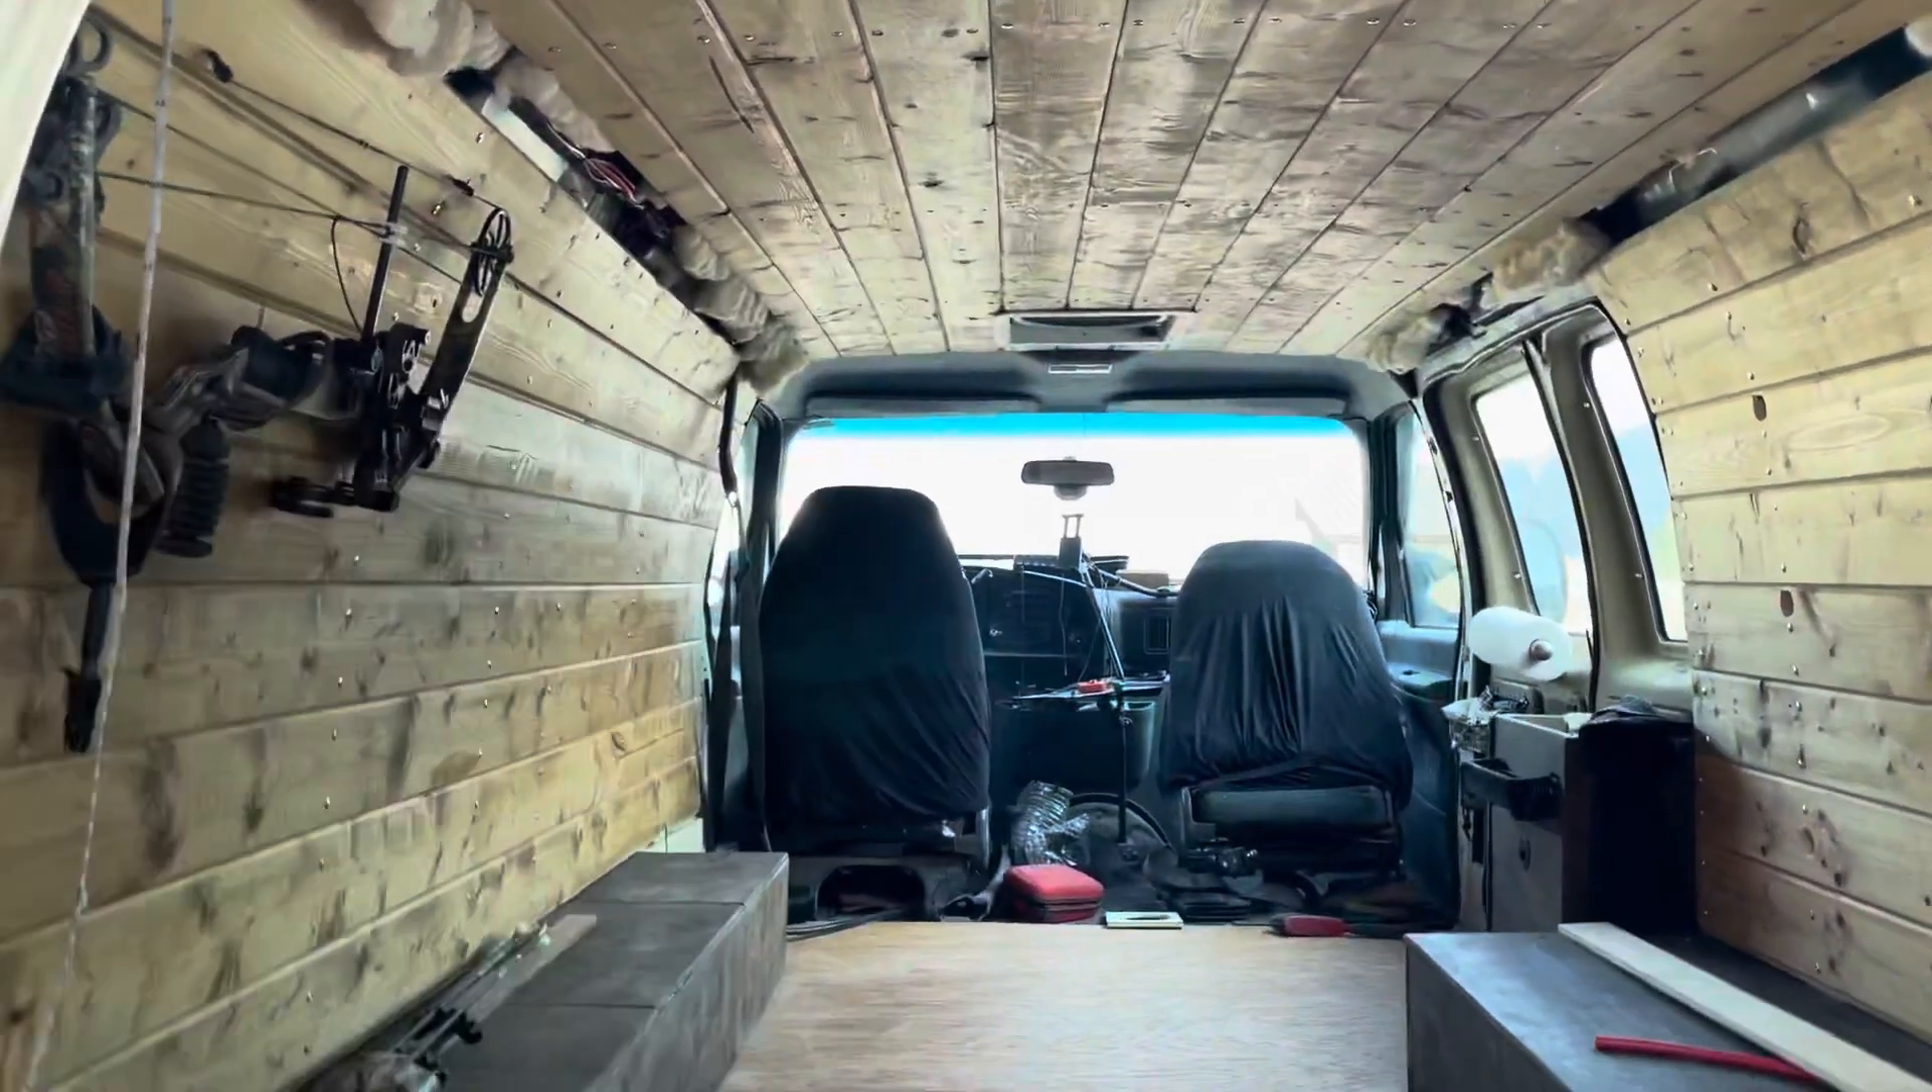All right, guys, so here's where we're at right now with the van. As you can see, we've got all the siding and we still need to do the trim pieces.